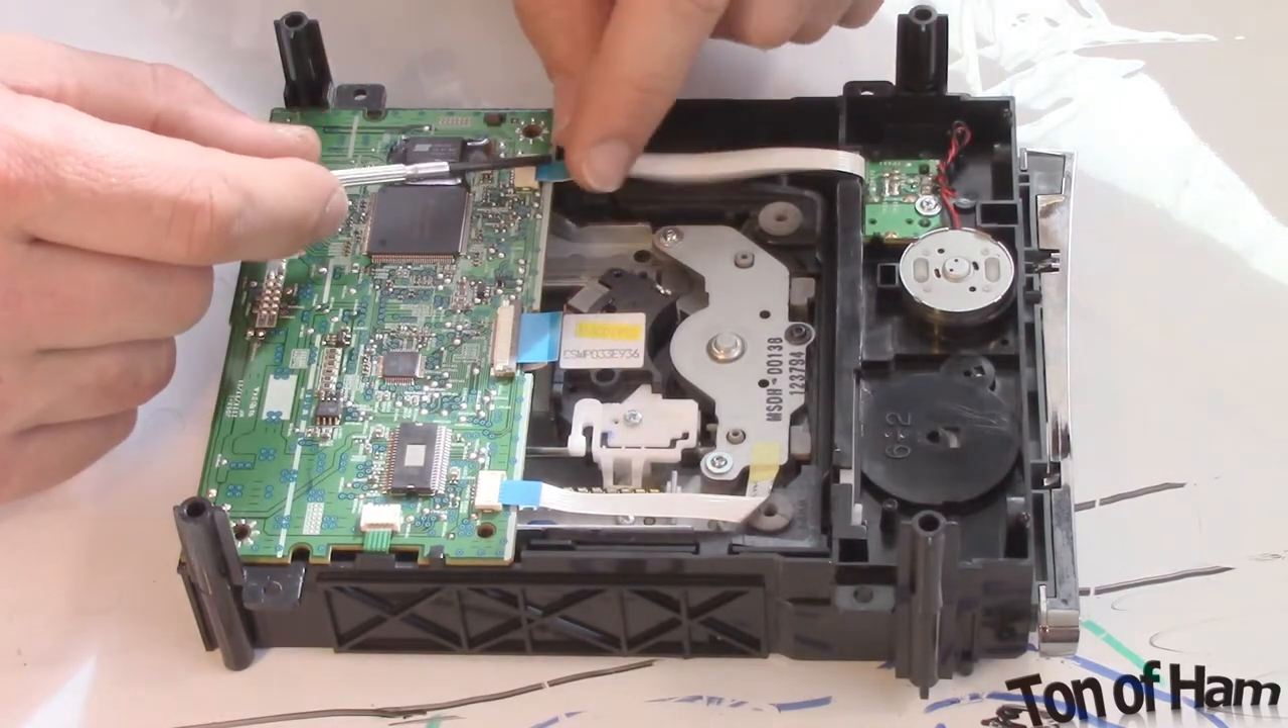Taking a look inside now, we have a couple ribbons to take off.